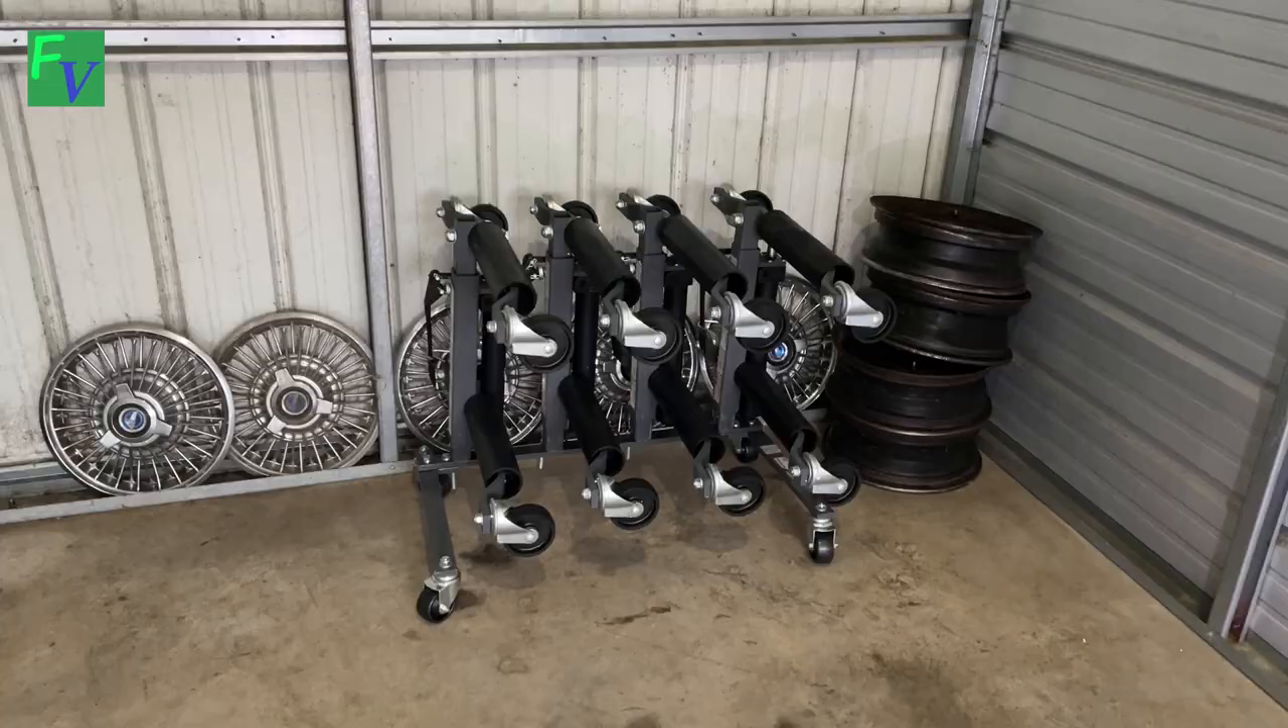All right, so here's our finished product. We have our go-carts sitting on the actual stand.